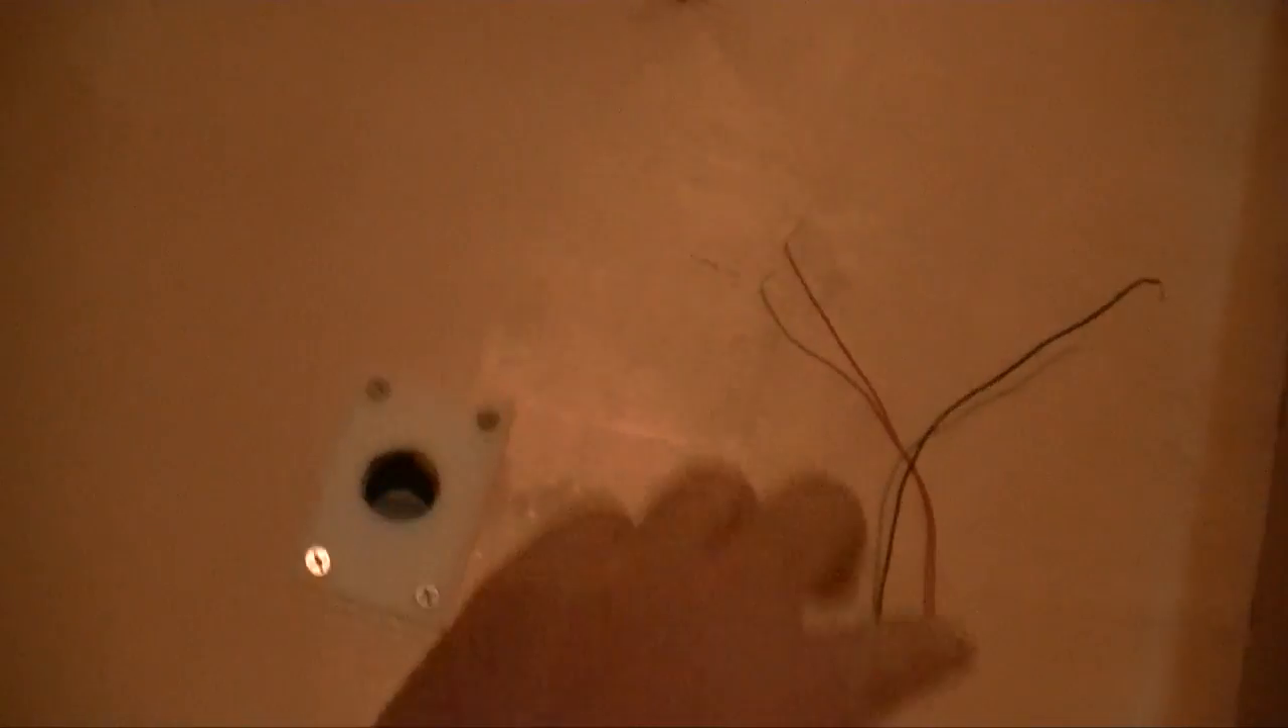Around this hole I've got a piece of acrylic screwed in with a hole in the middle.